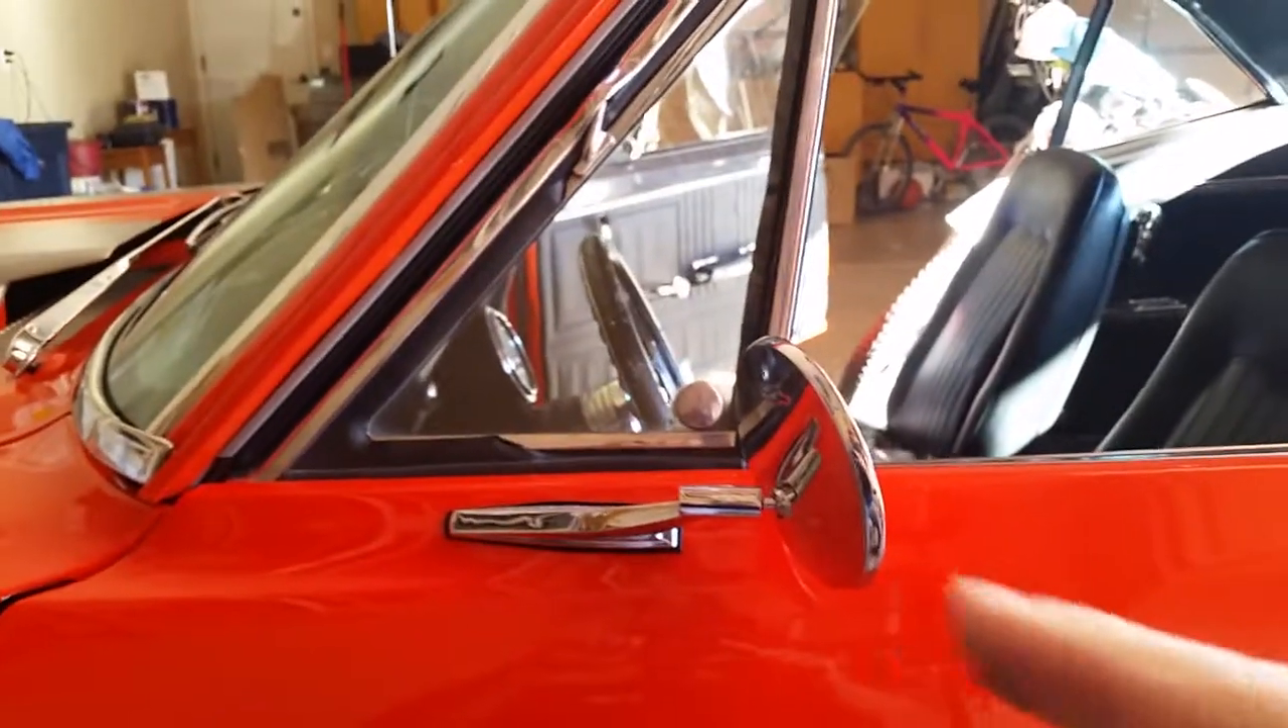I got the mirror on. There it is. And it looks great.